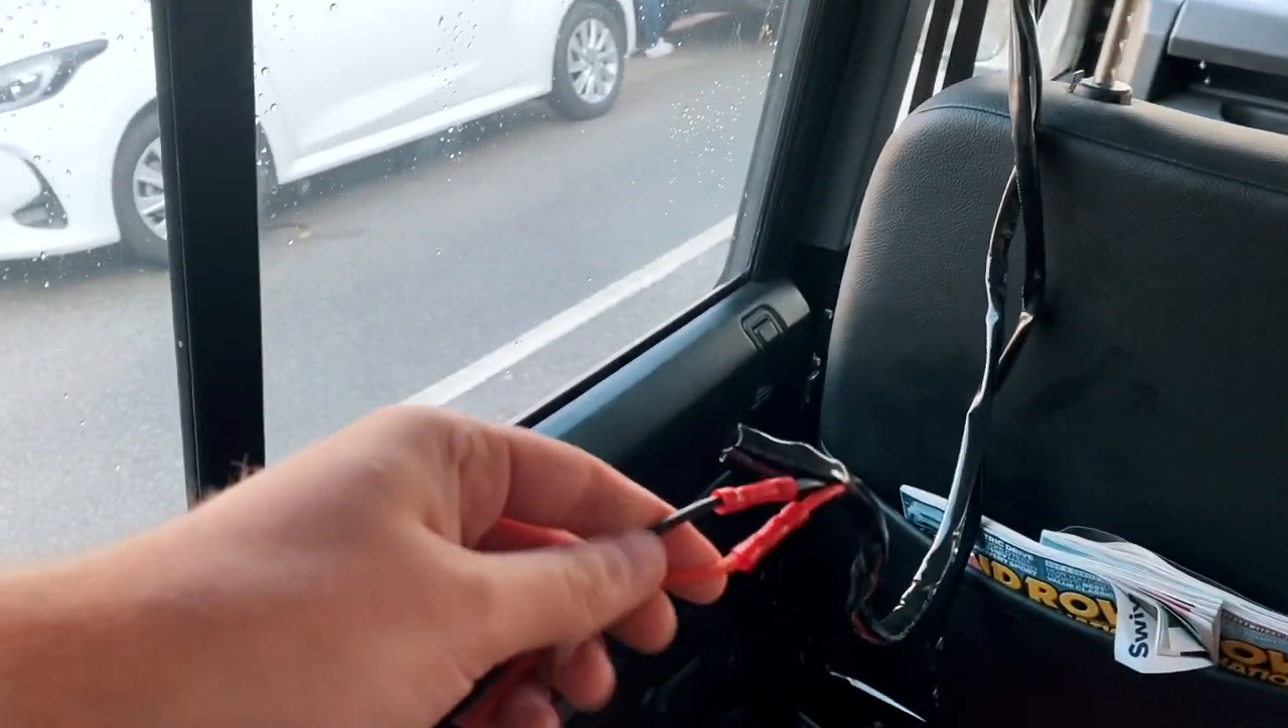I've now got my two extended cables crimped in place to run to the back.